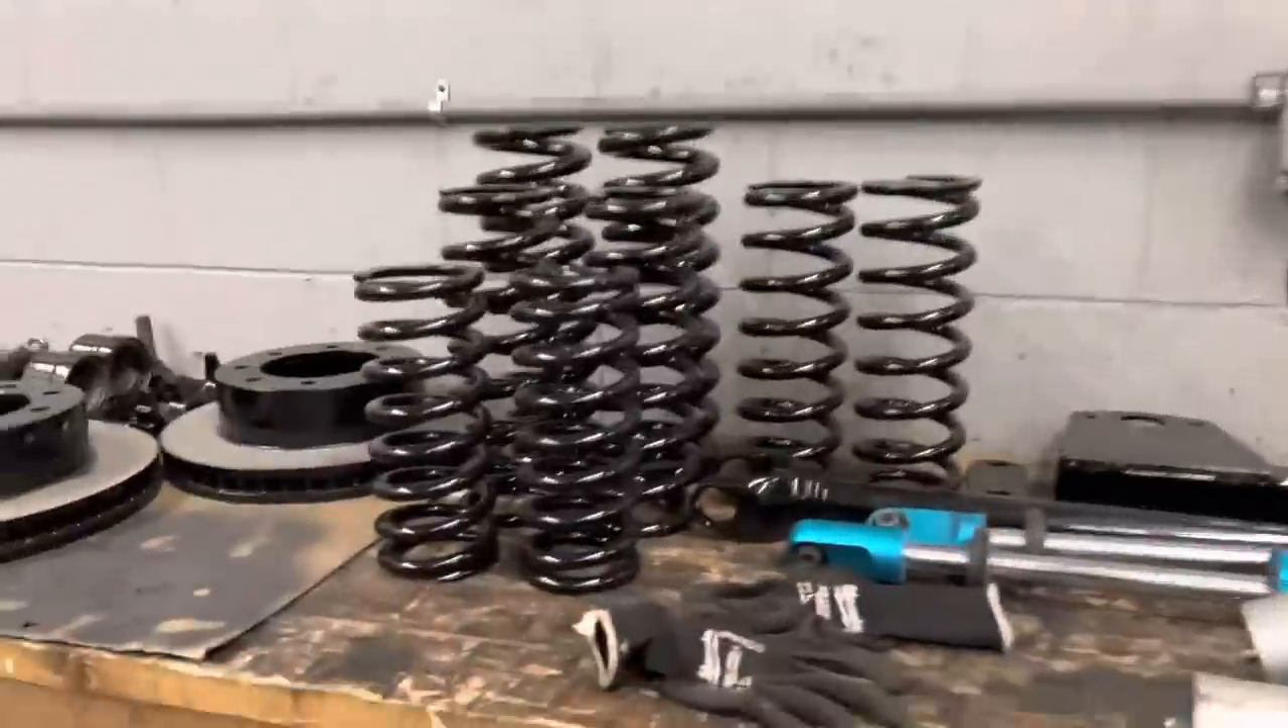And then the coilovers are out Those got to get cleaned And the springs have to get put on them.